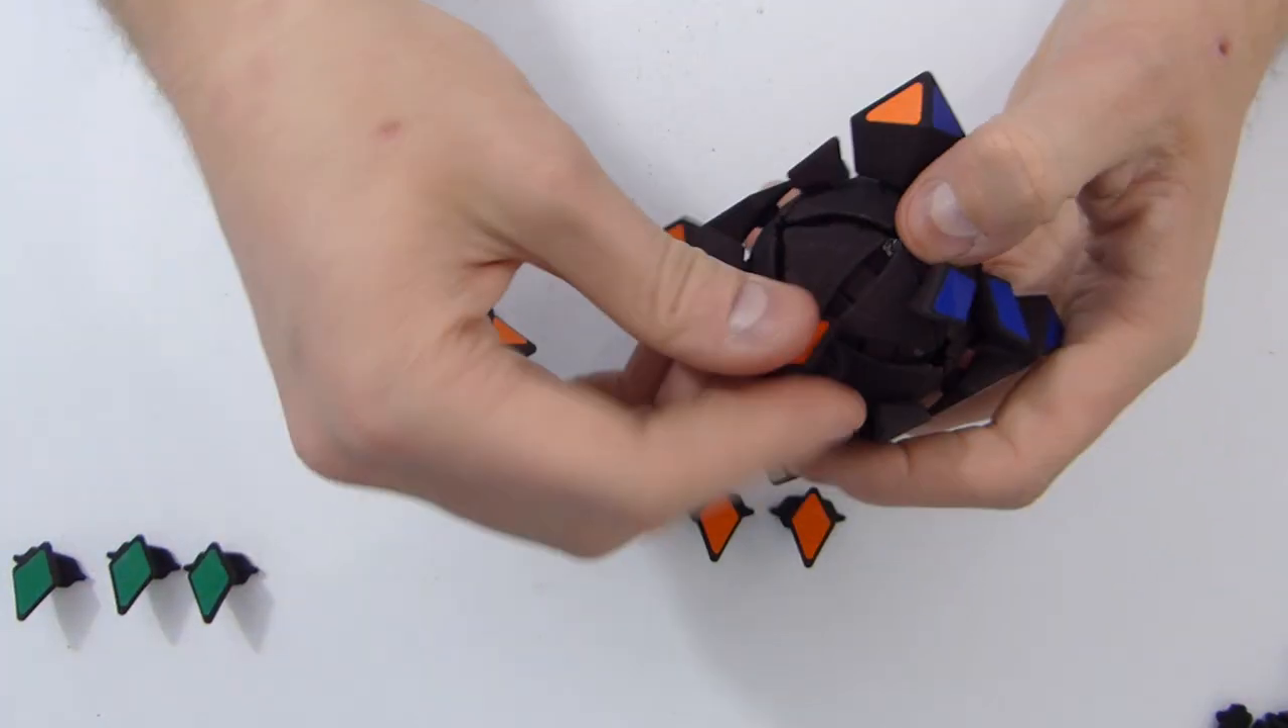Then, I've got the orange face, that I haven't assembled yet, right here.